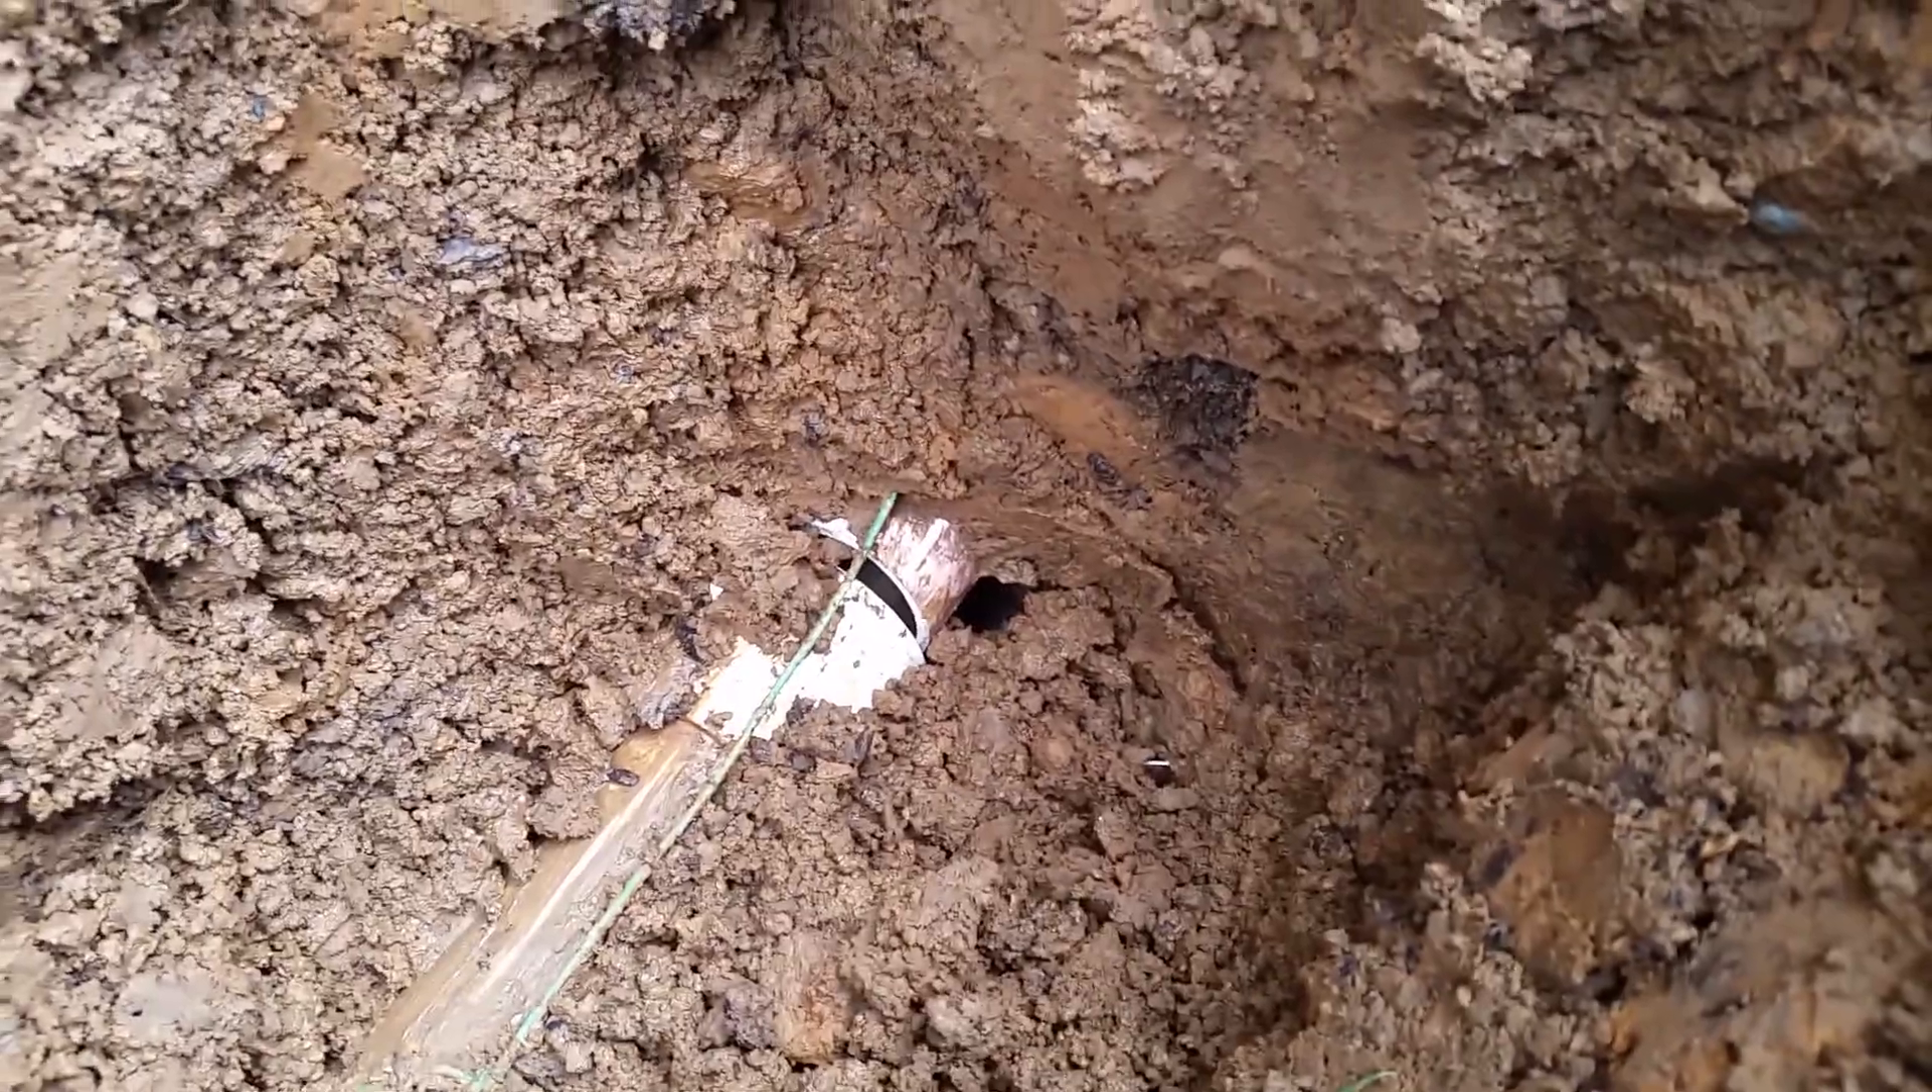I found the problem right on the outside of the tank down the pipes have come separated and probably due to settling in the pipe.